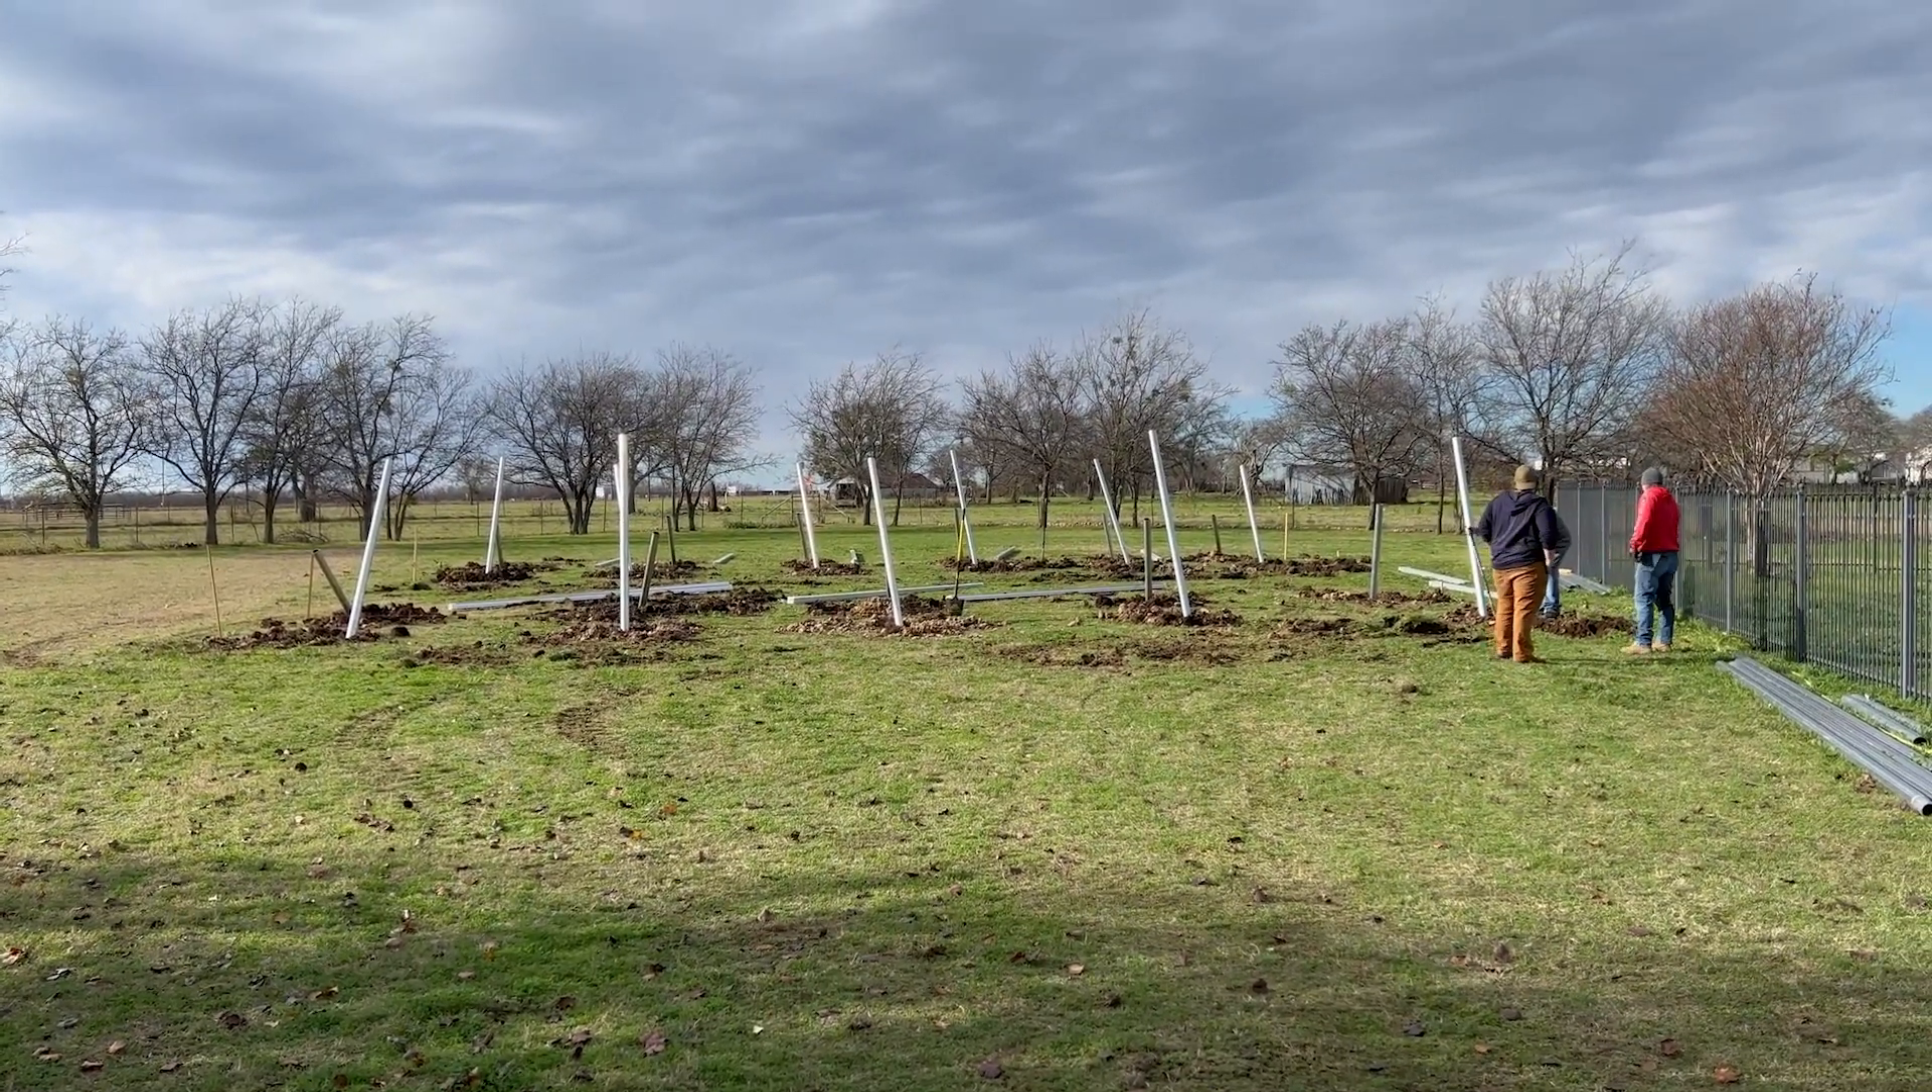So the holes are filled and then put the poles in. They're just waiting for concrete now and then they're good to go.